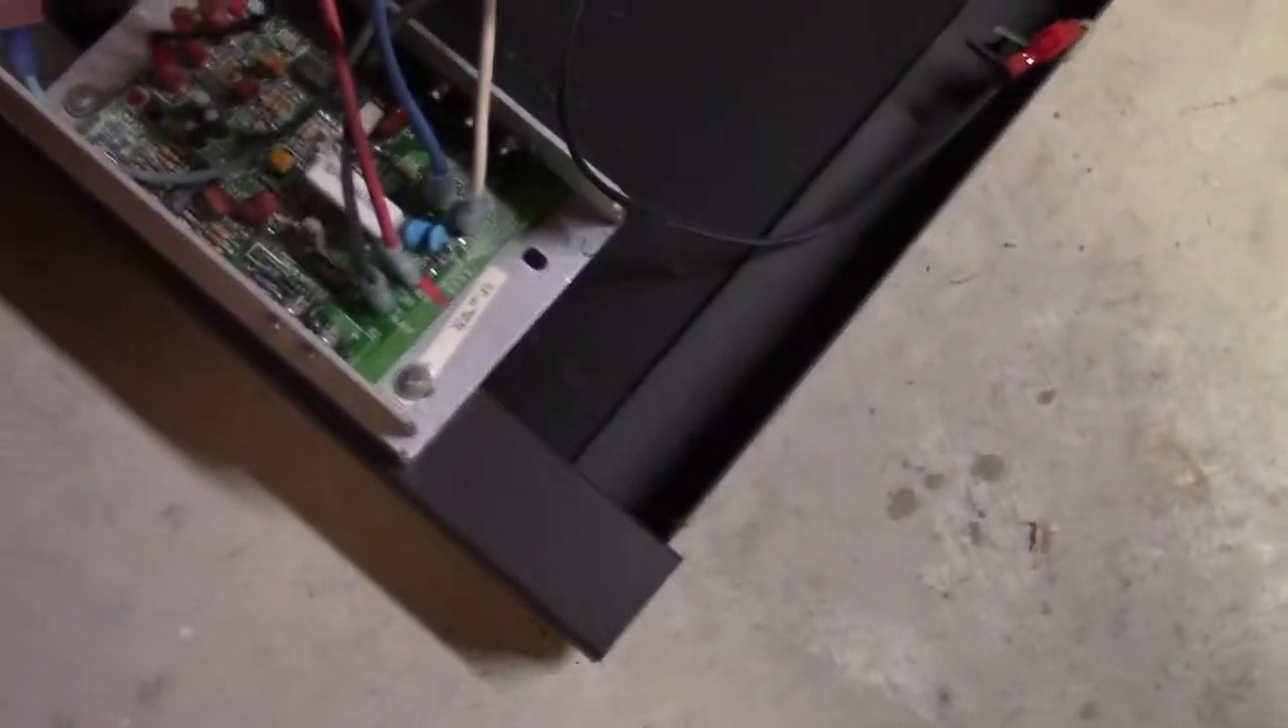I took the cover off, and there's the brains of the operation.